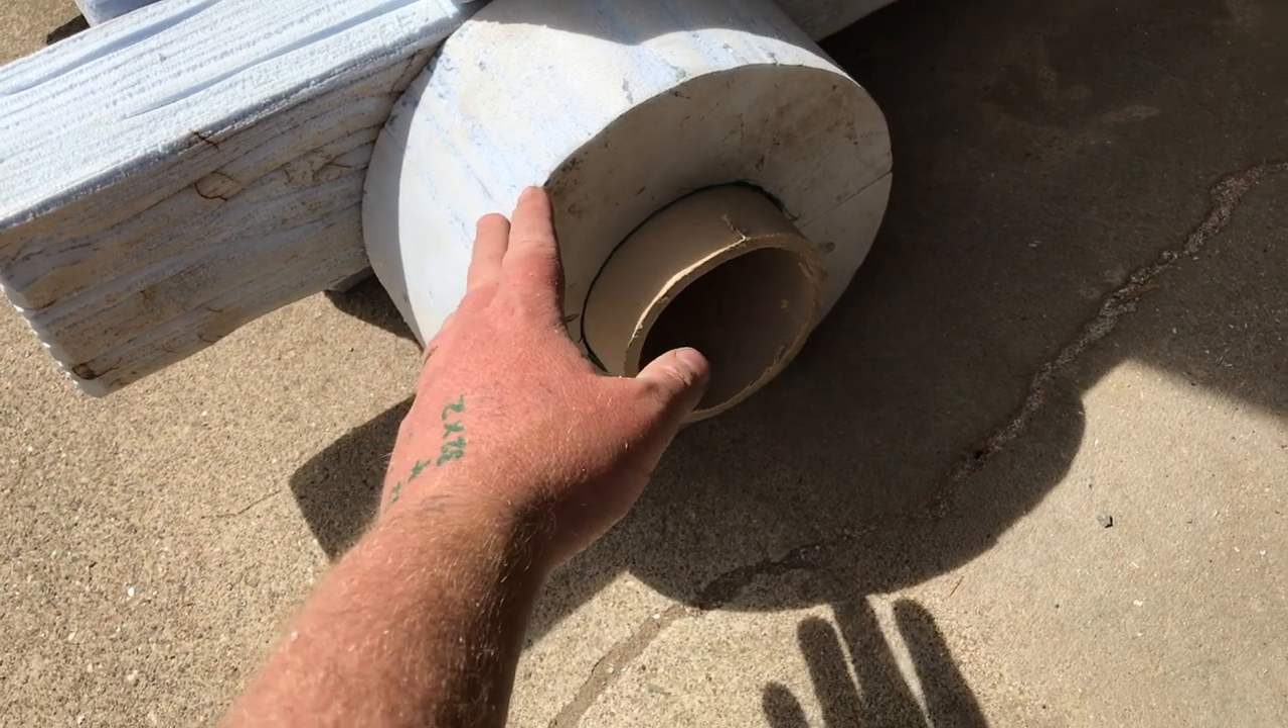Now here you can see that I've got the wheels starting to go on.